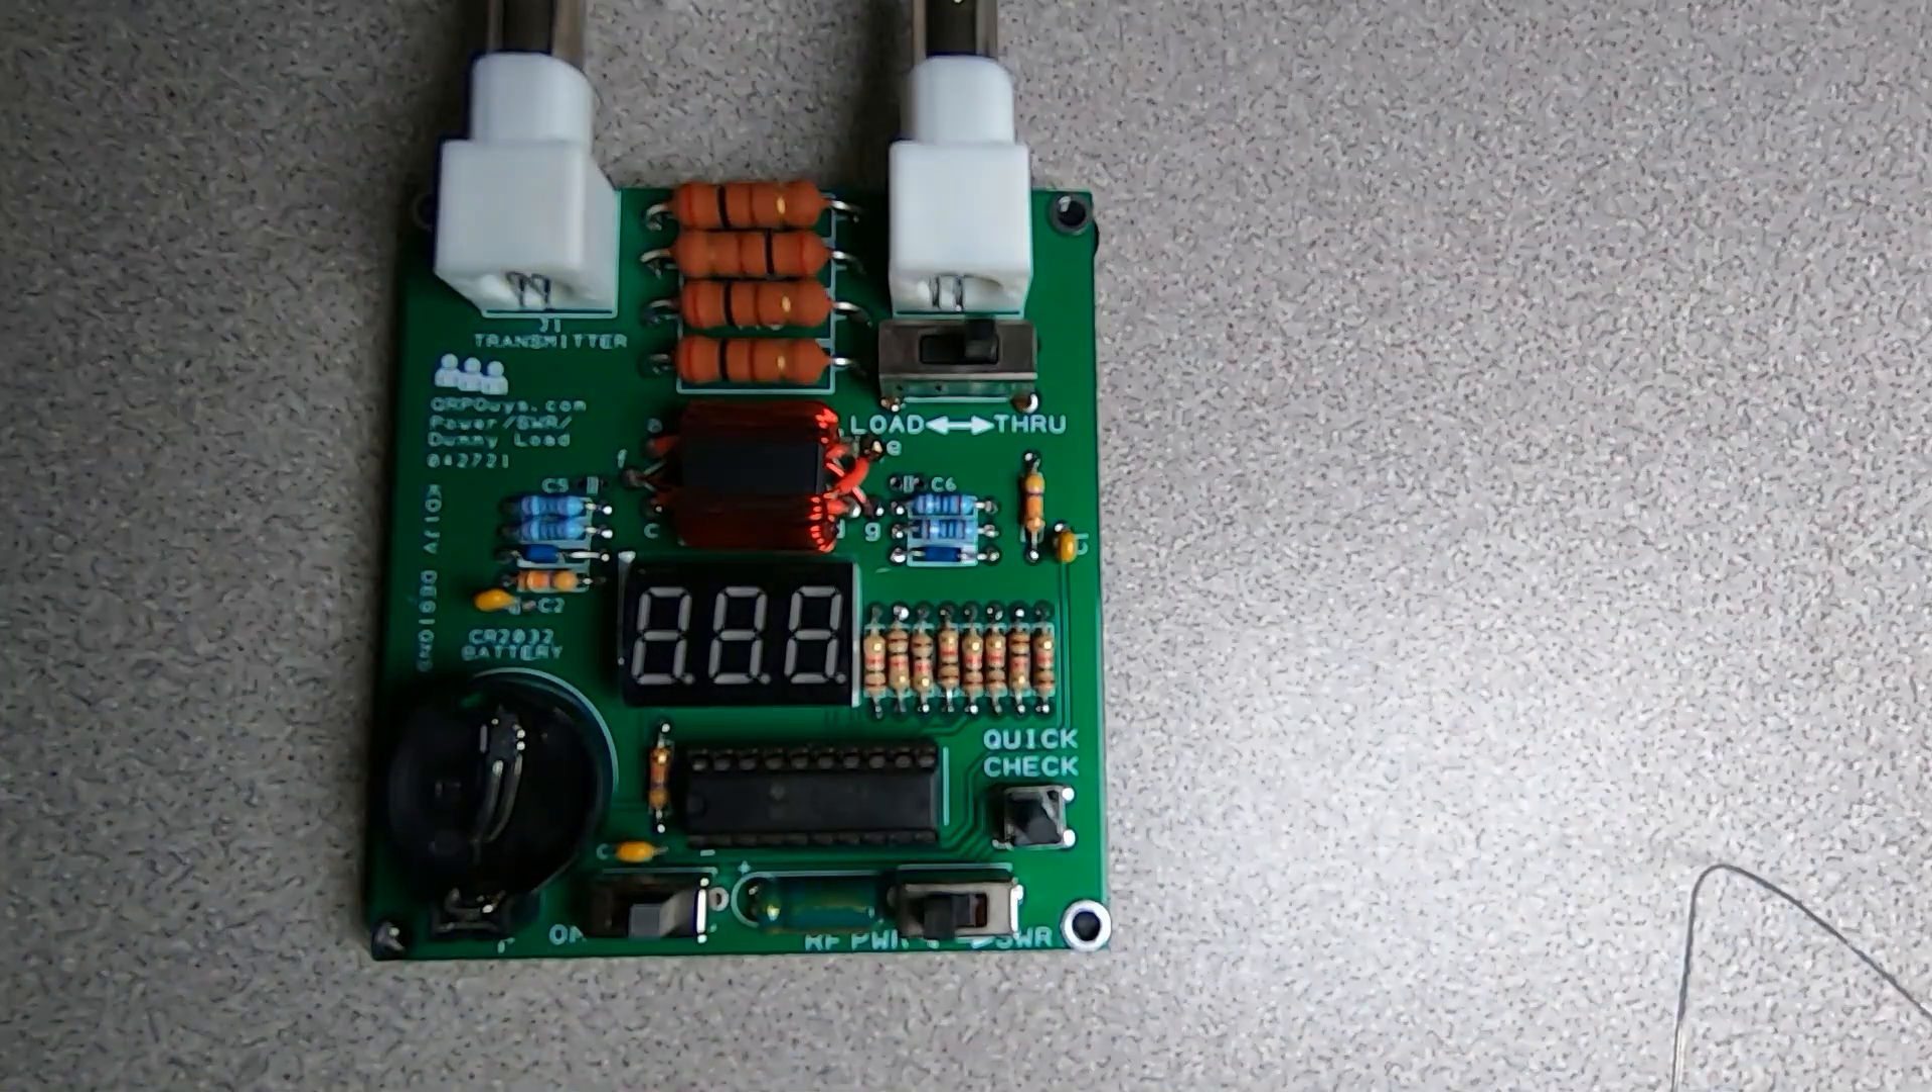Well, now our chip's in place.